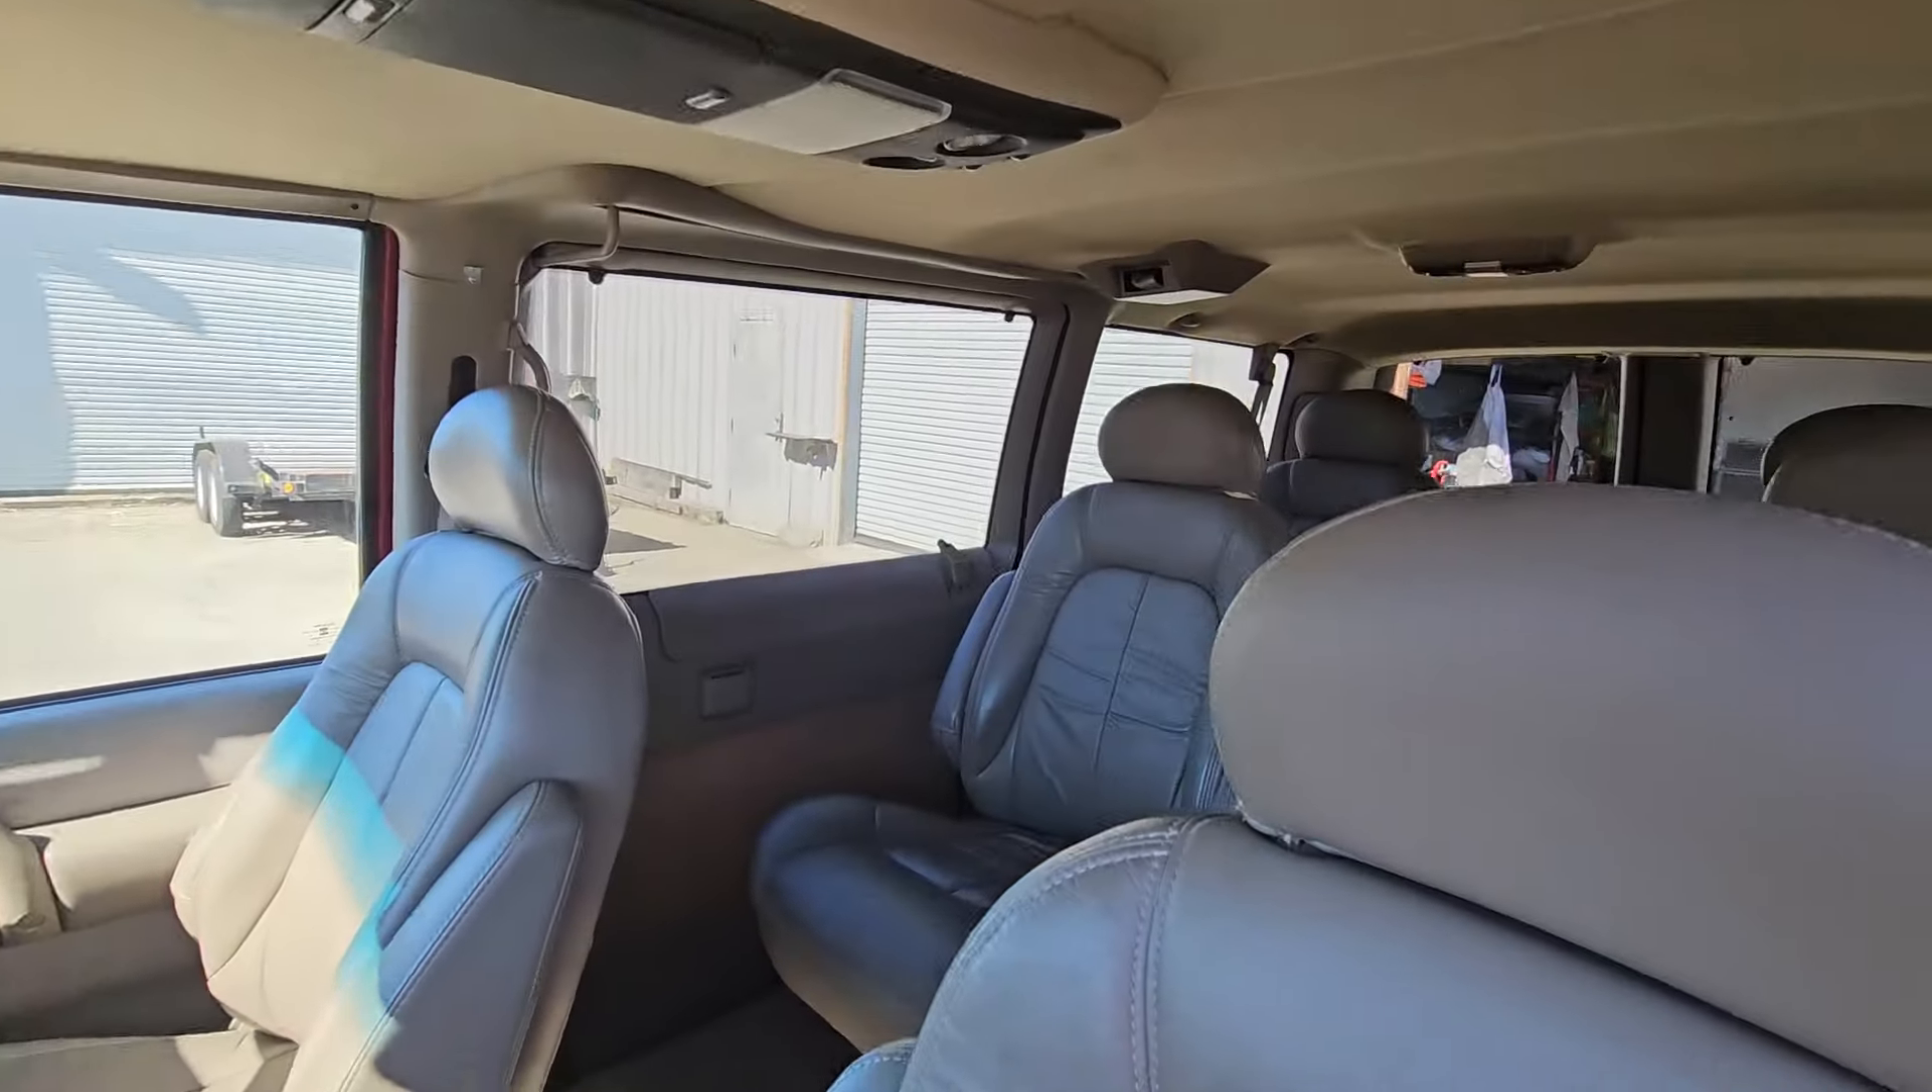So currently all the seats are still inside the van.